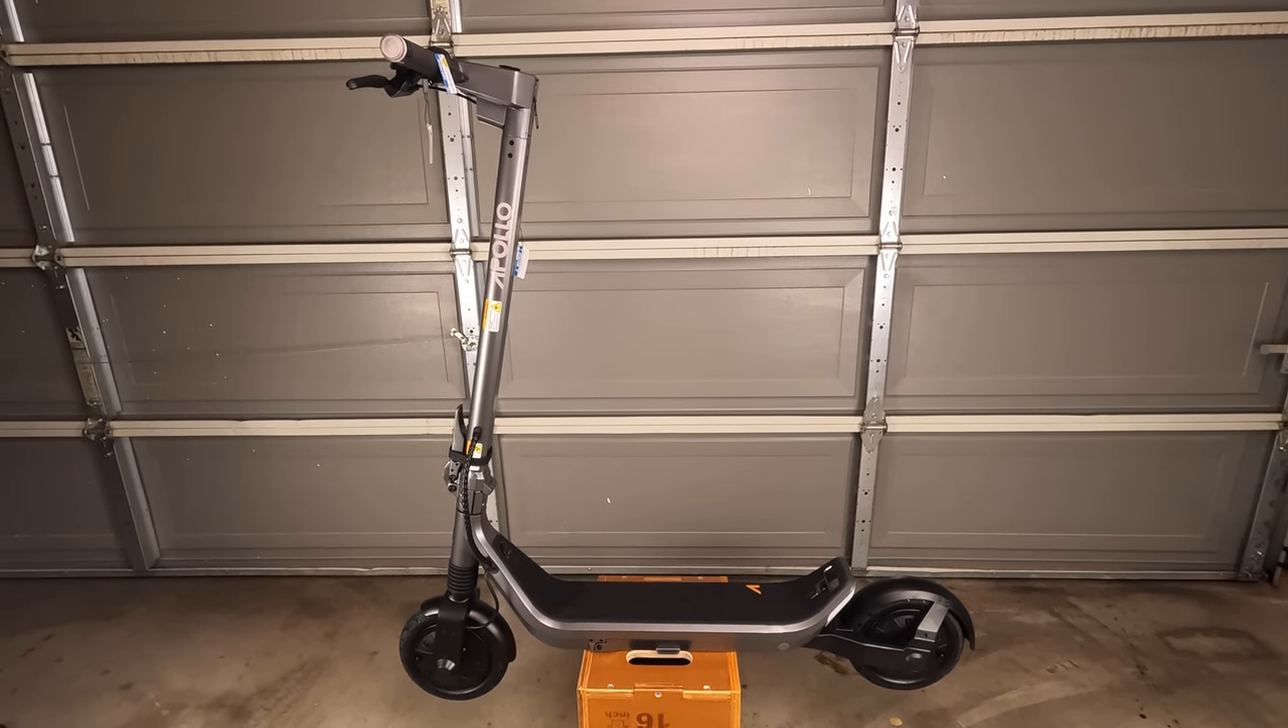We've got the head unit handlebars attached, the stem extended, locked into place.